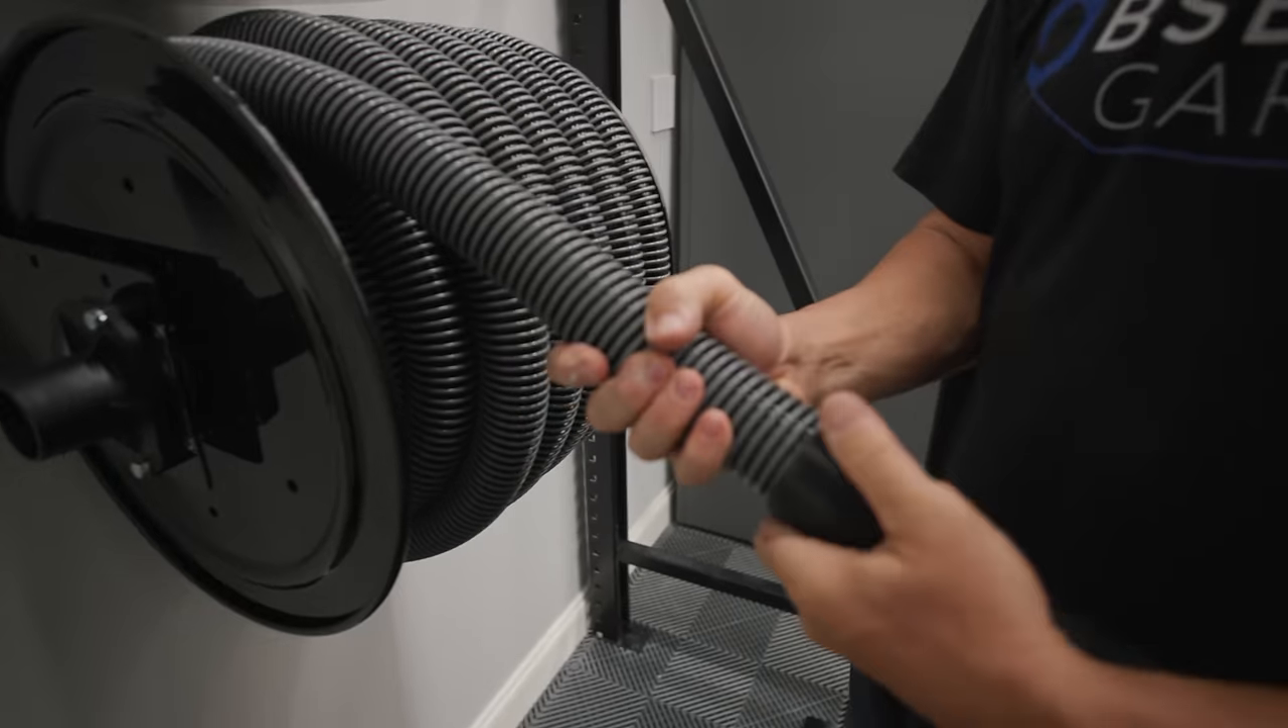All right so we've got the hose loaded so we'll get our cuff back on and we'll go check our paint see if it's dry enough to mount our hard plumbing.